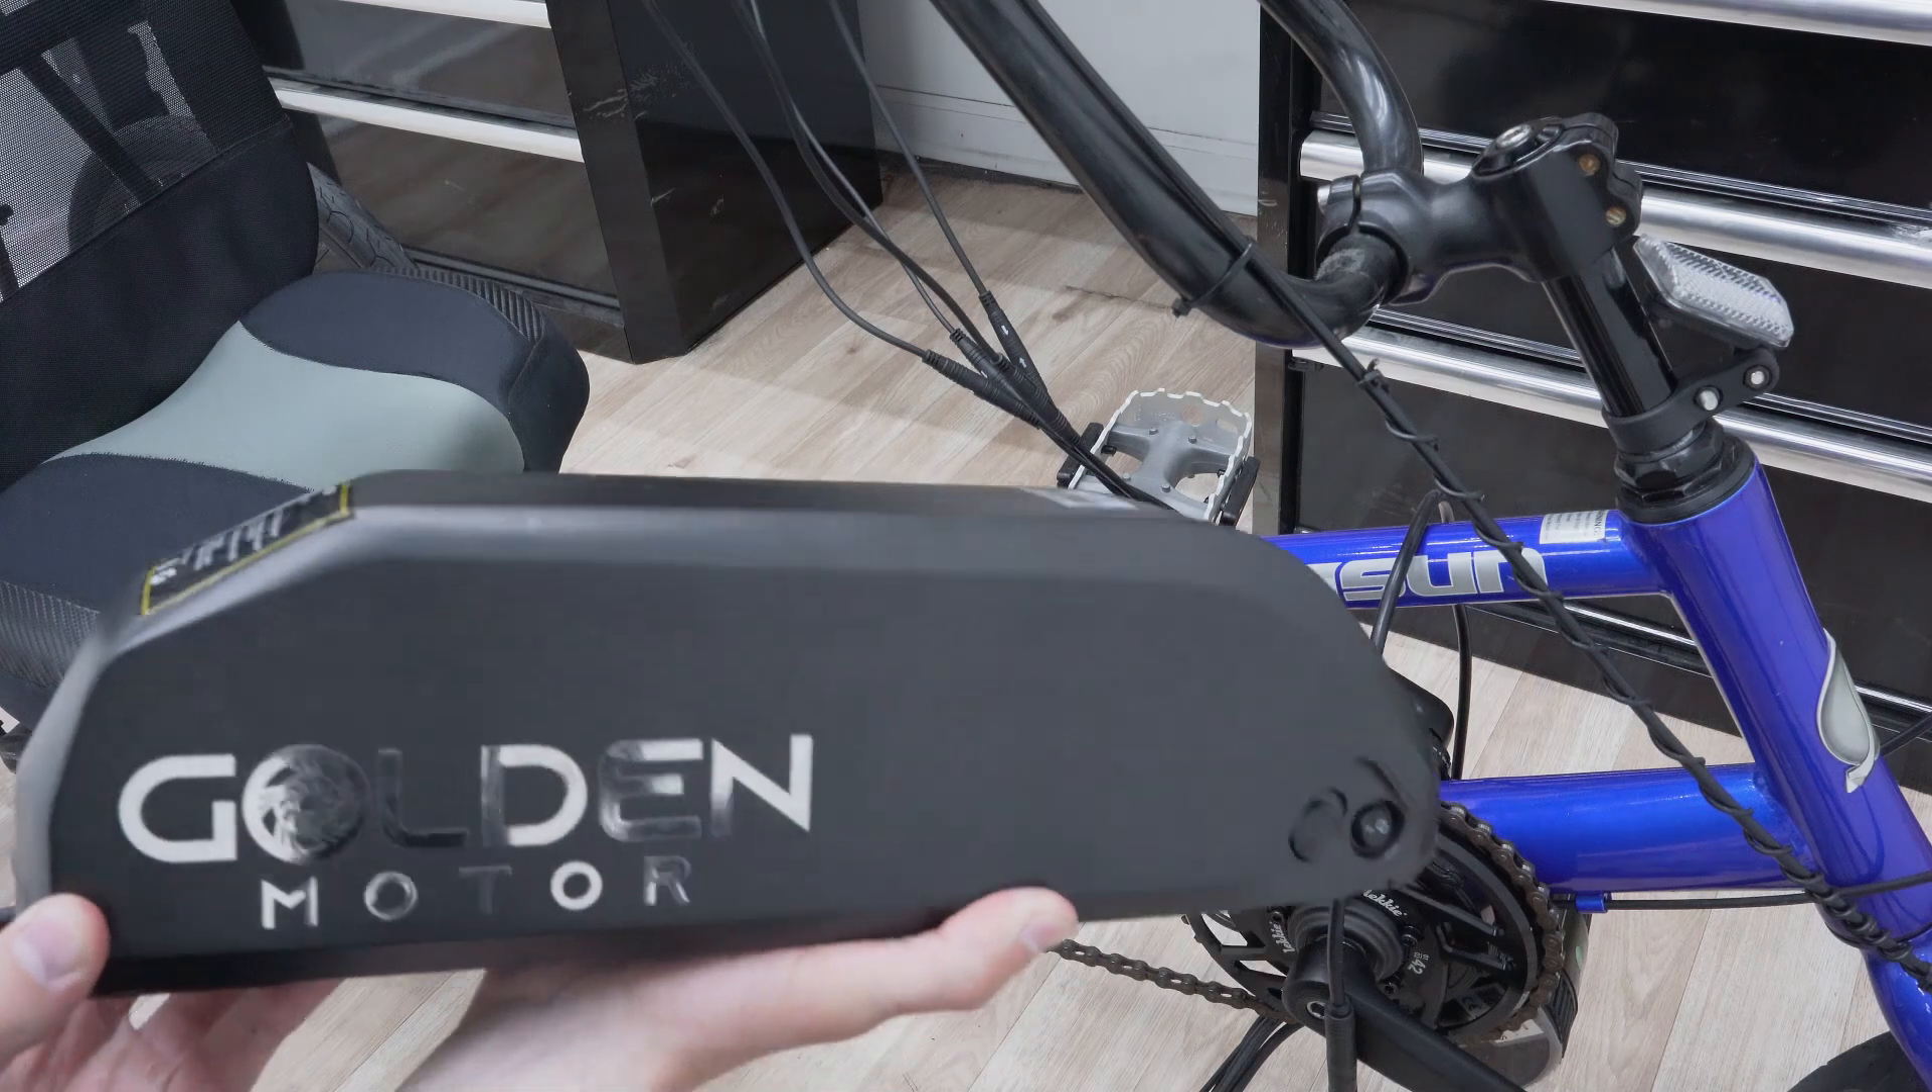I don't have the battery plugged in at this point and i'll be doing that next actually but if i did you should now be able to like turn on your display and stuff.